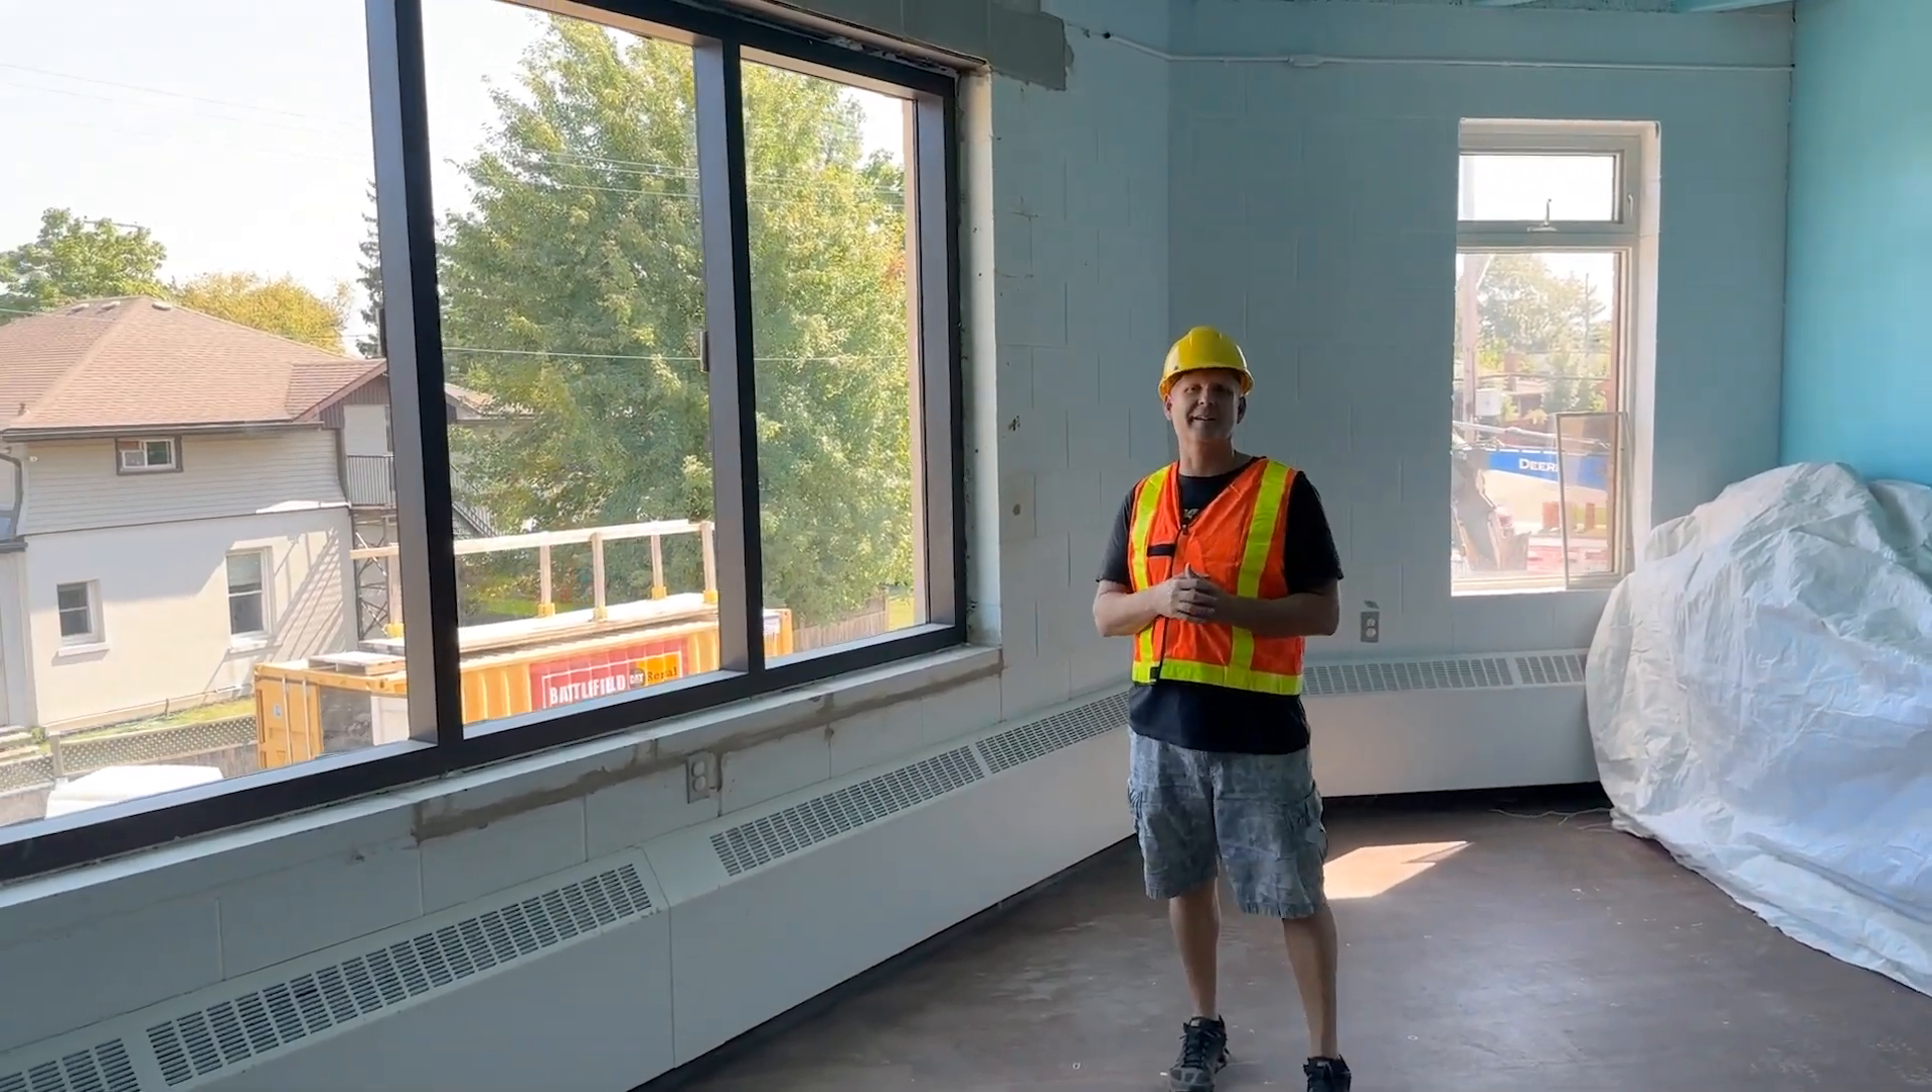And over here in our kids' church area and our daycare classrooms, we've installed these very large, nice-looking windows.